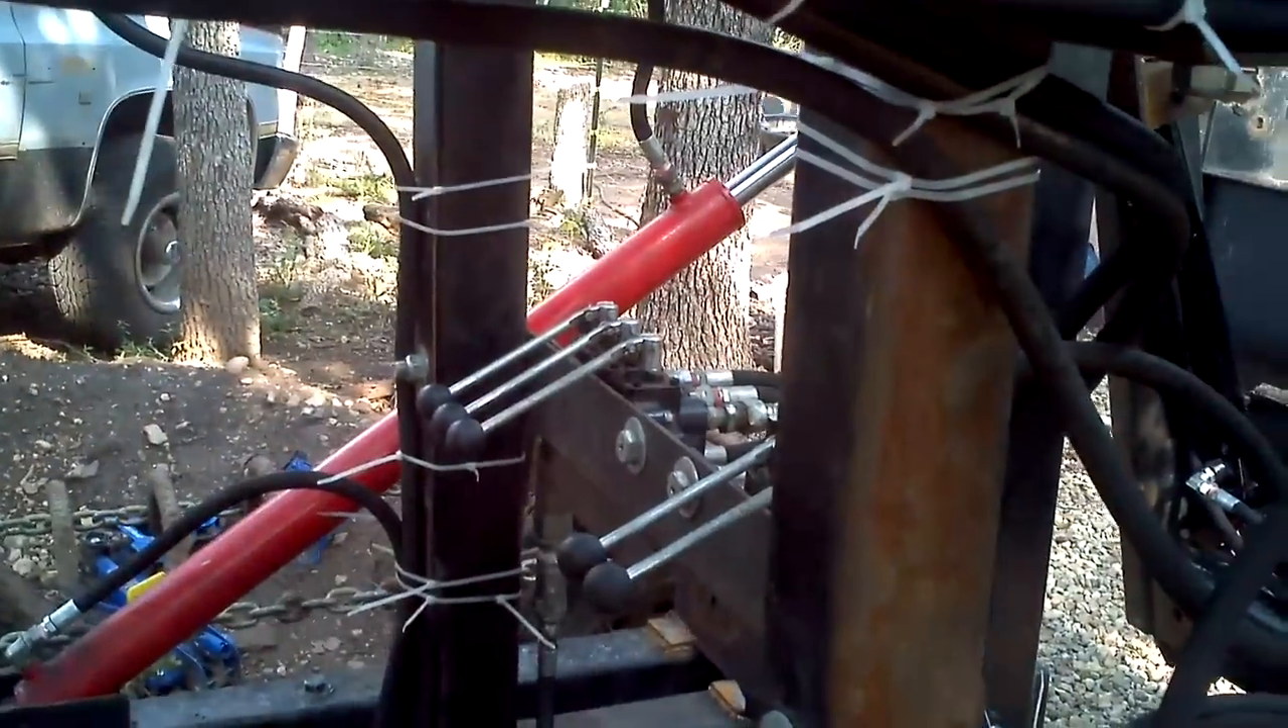Aaron has also gone through and continued my initial zip tie work of securing the cables to clean them up.